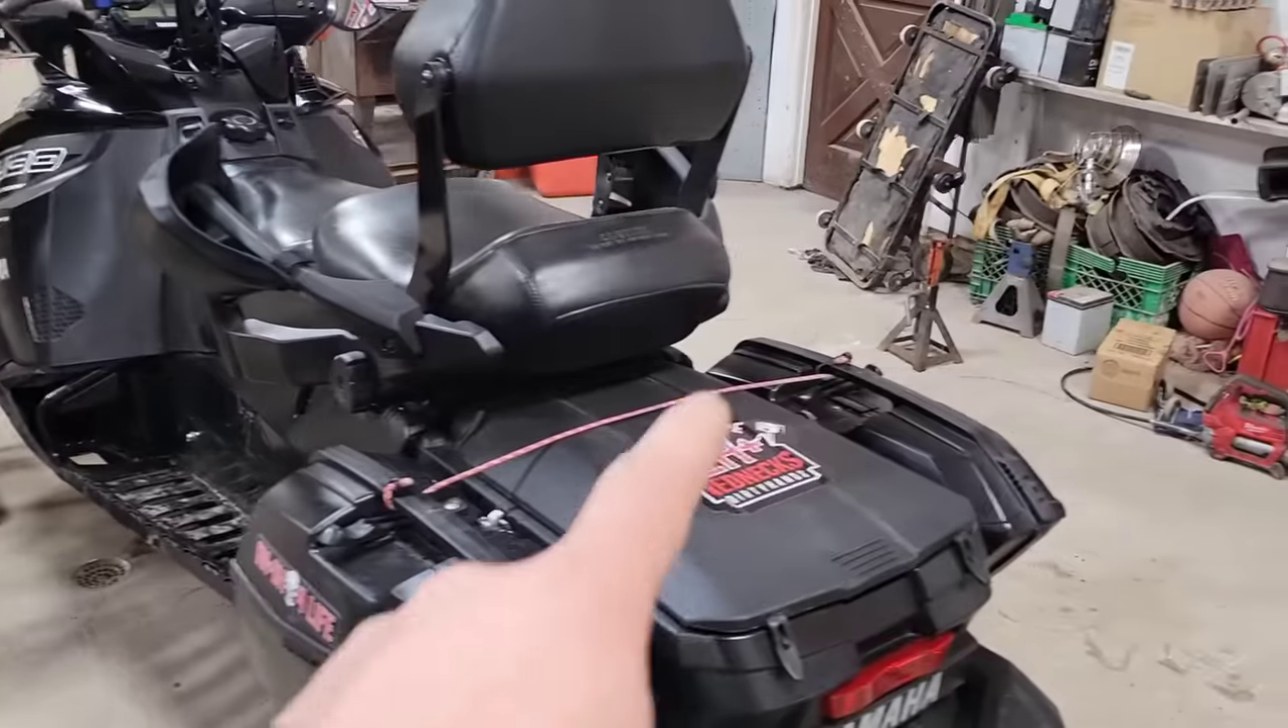So, you're locked and loaded. We got the safety bungee cord going across the back.